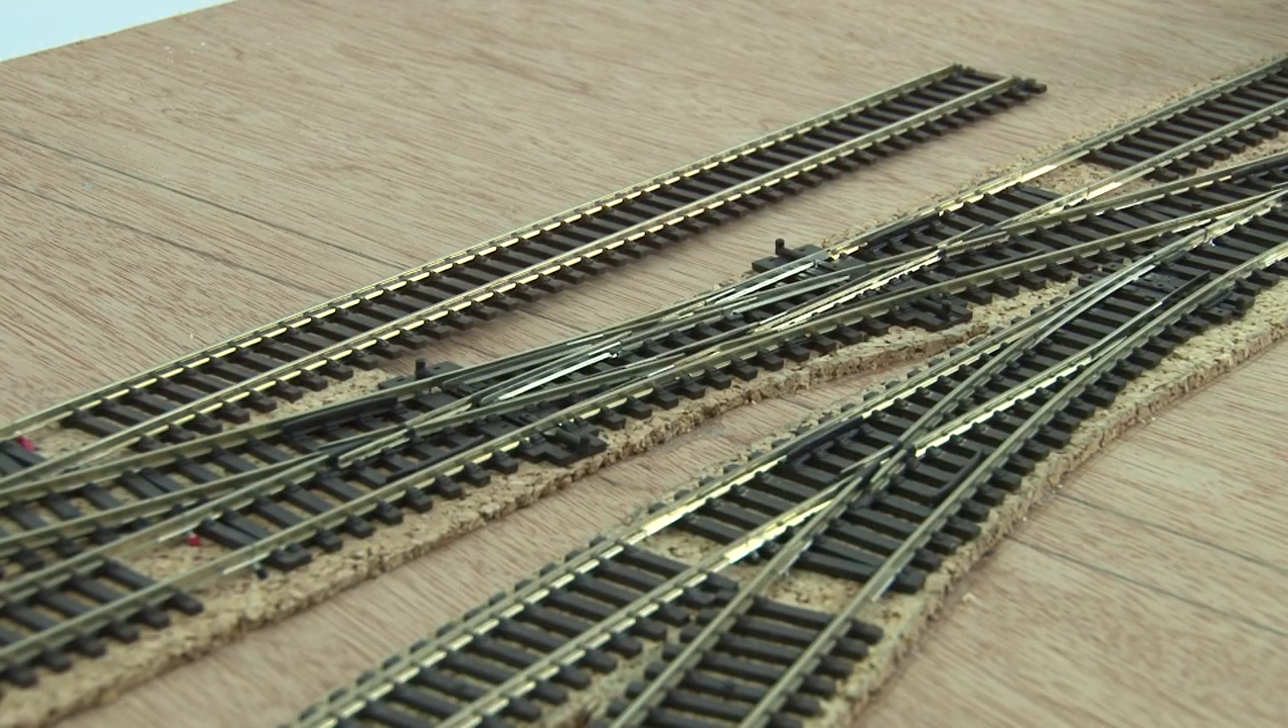So a bit of time has passed again, and the track laying is now mostly complete.